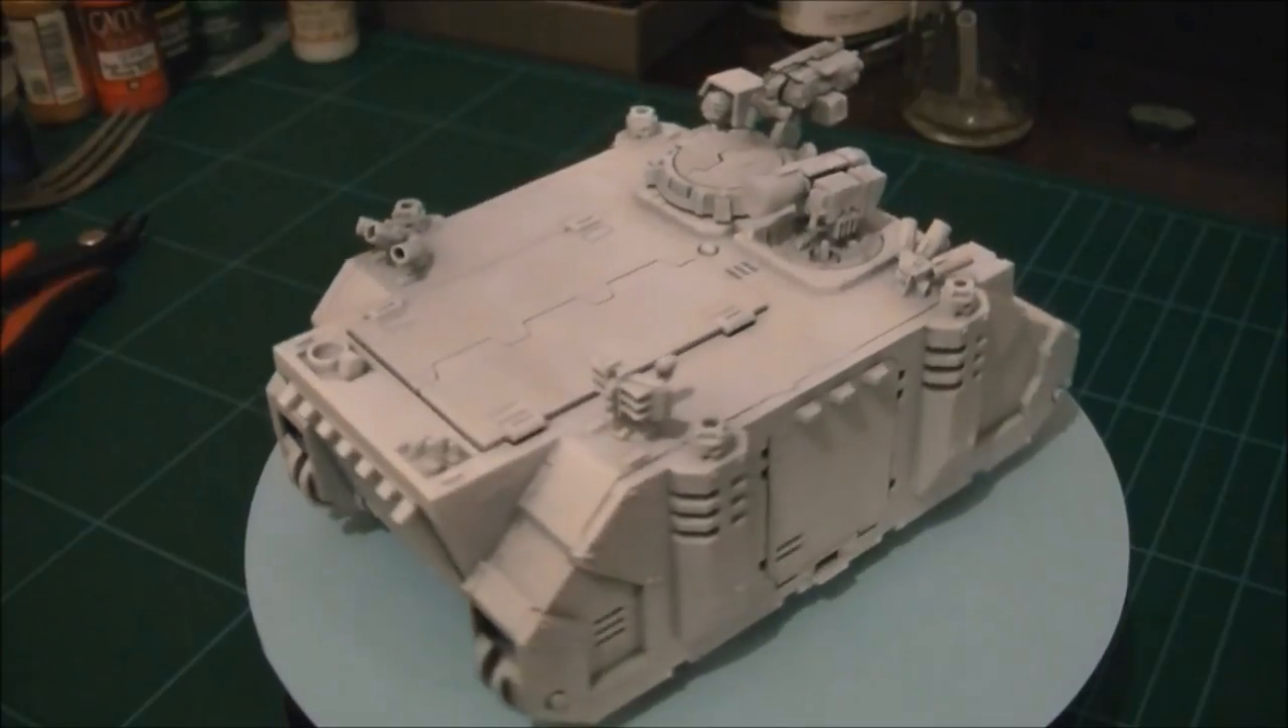Ok, so I've cut all the parts off the sprue, cleaned up any flash, assembled the actual tank itself.